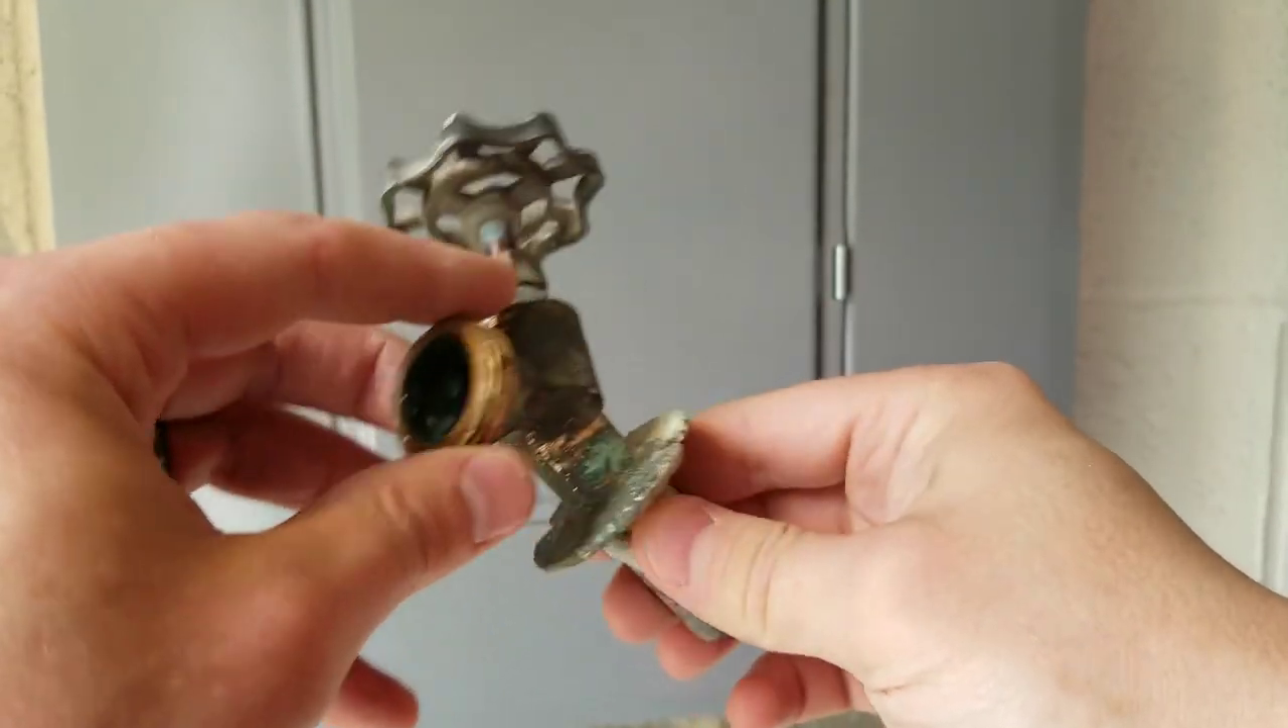So you can see I've already removed my old hose bib.